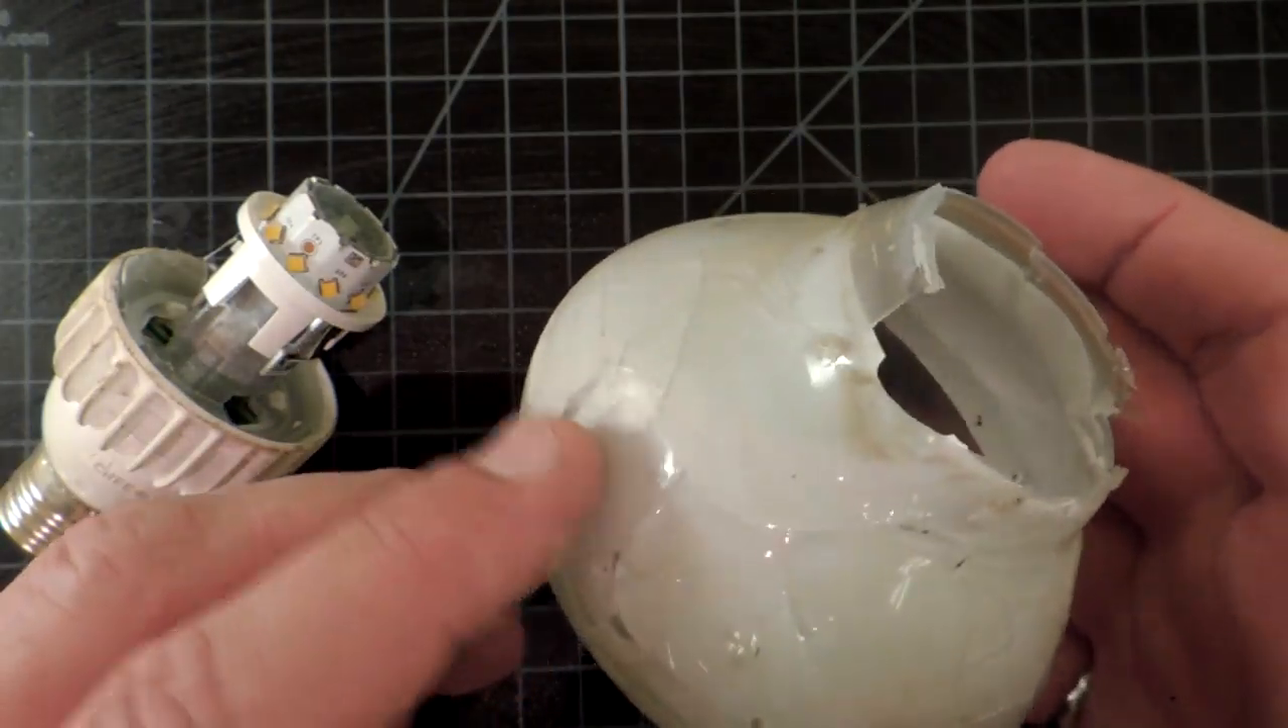Okay, the diffuser is off, and here's the base.